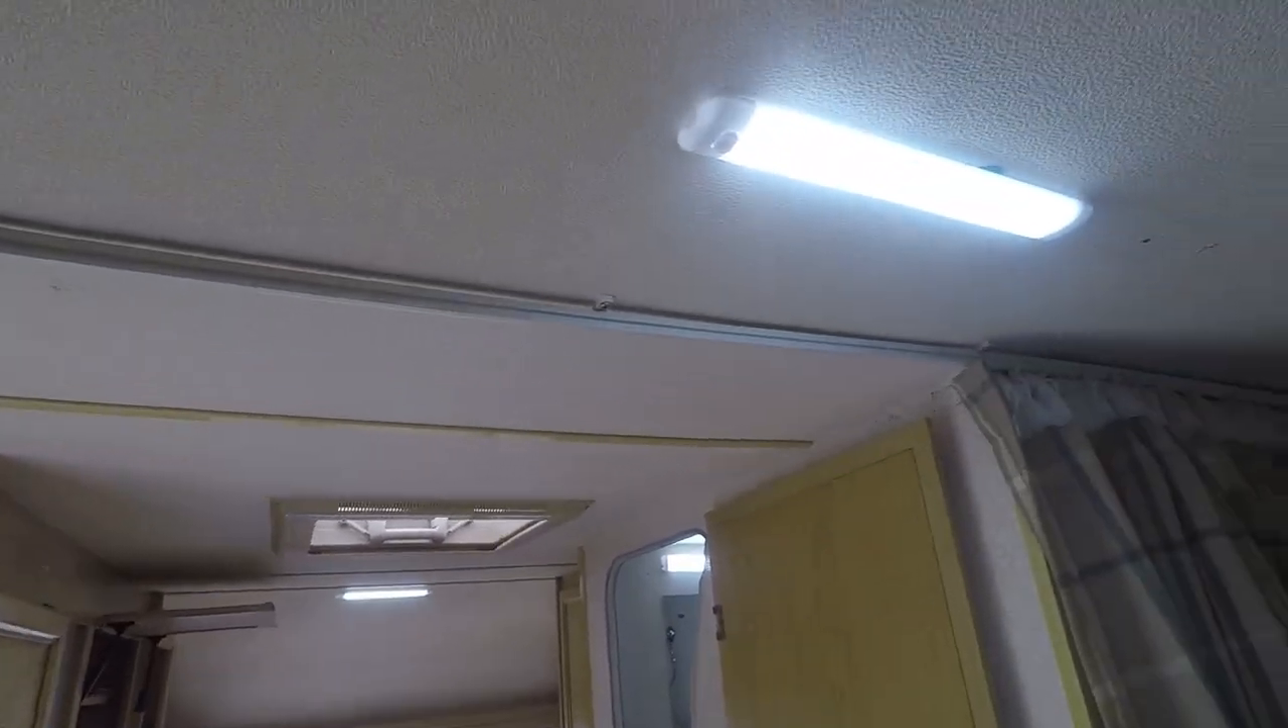Right guys, as you can see, all the lights are fixed, new ones are up, nice and bright now.